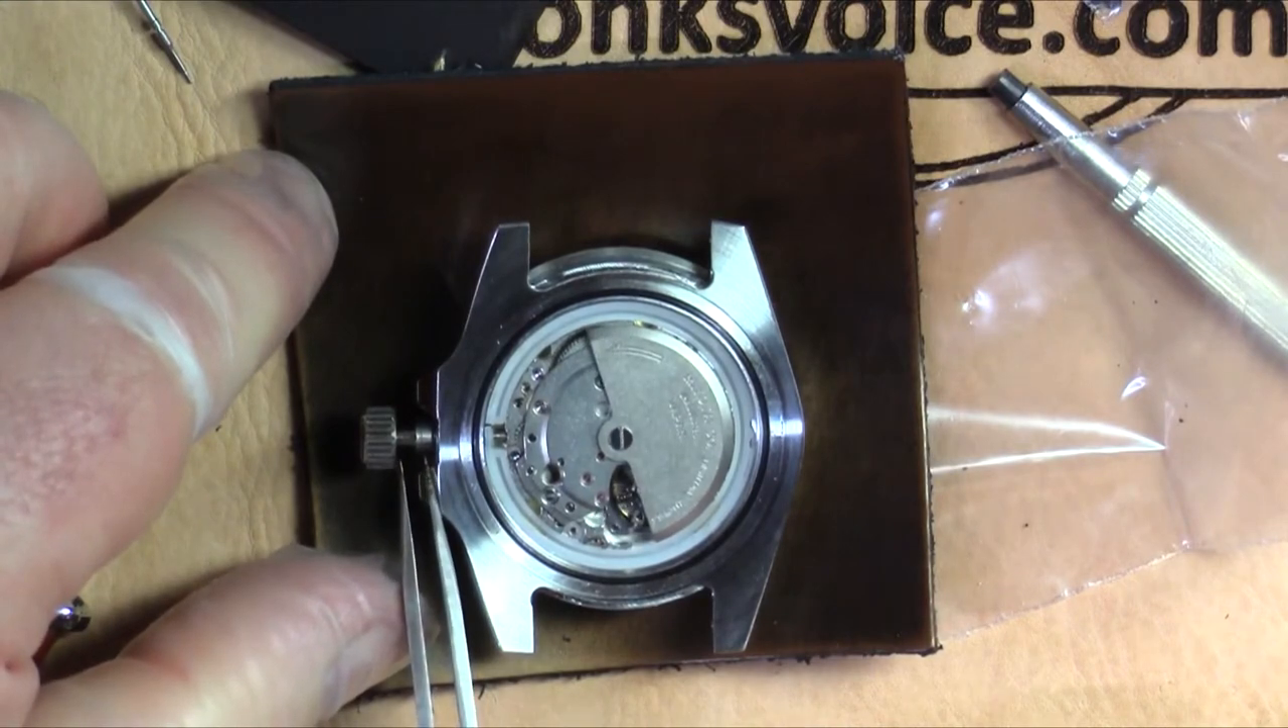So that's back in the watch and you can see how far away it is from the case.